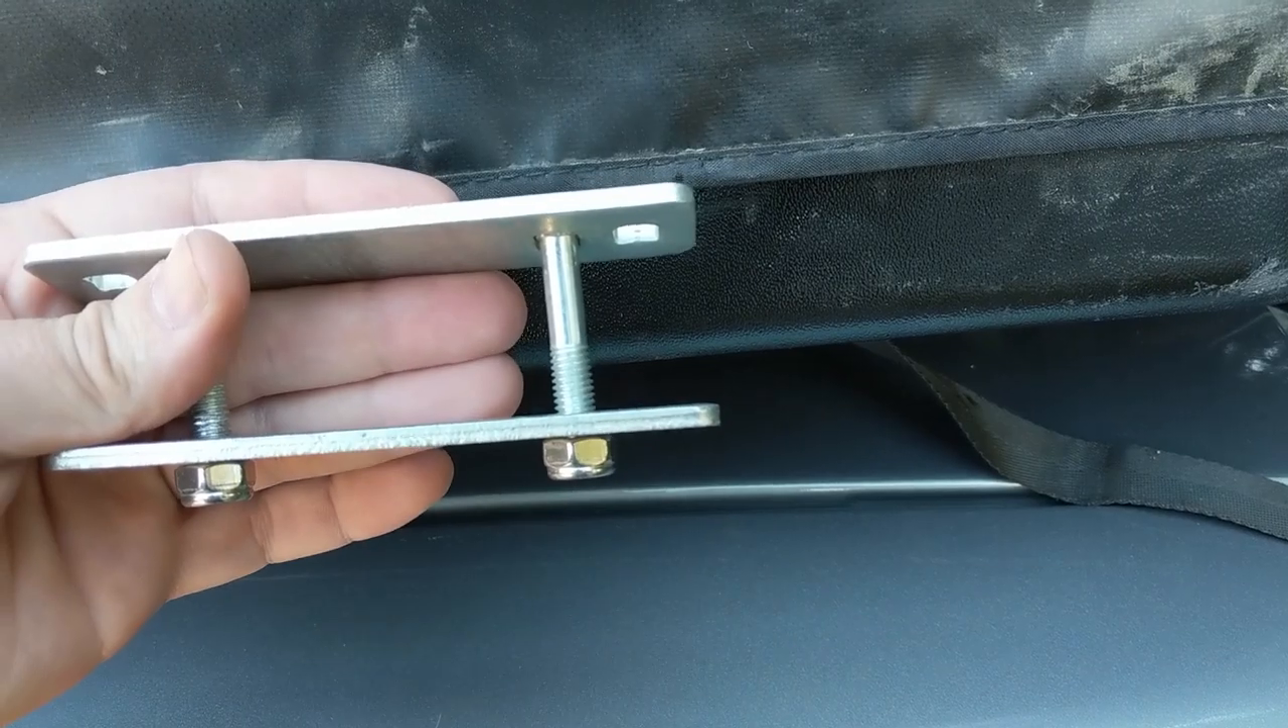But the problem is this bottom plate here, uh, is flat and the nuts stick below the plate even.